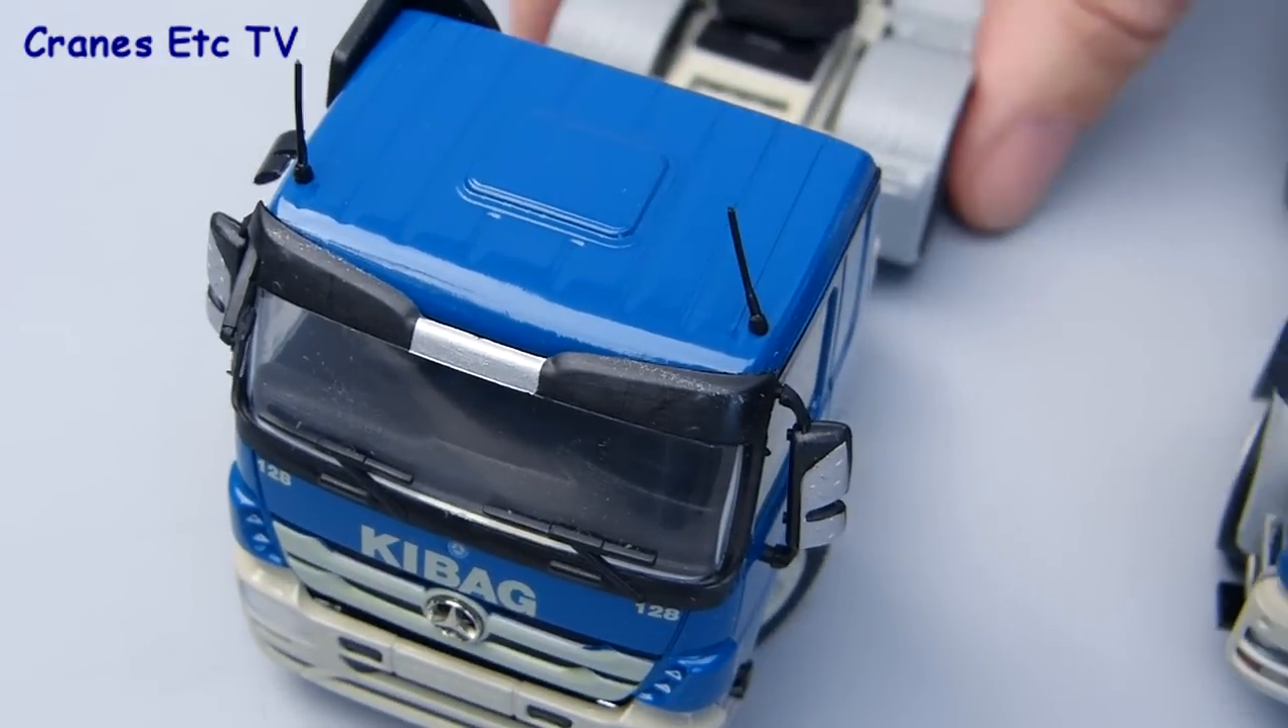This is the Mercedes tractor fully assembled with the mirrors and aerials.